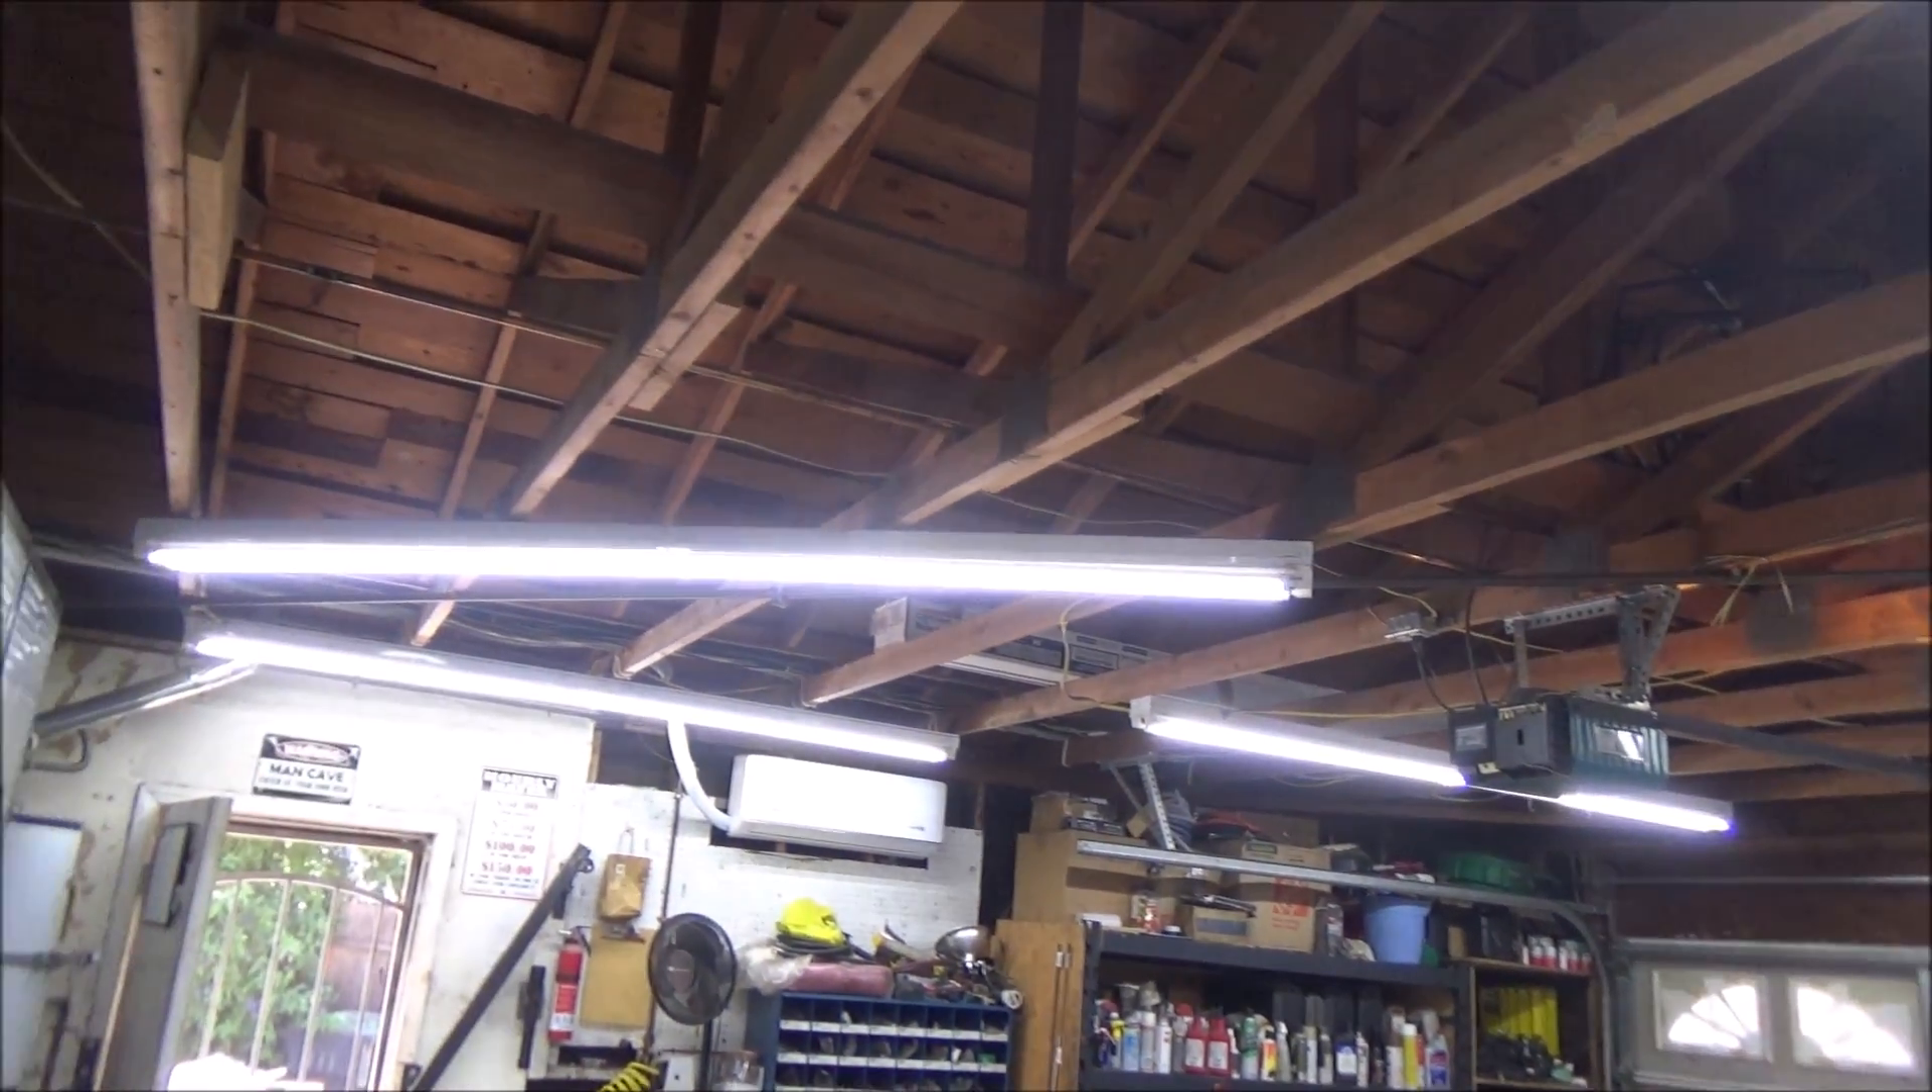Yeah, and here's what it looks like in this garage with all the lights done.